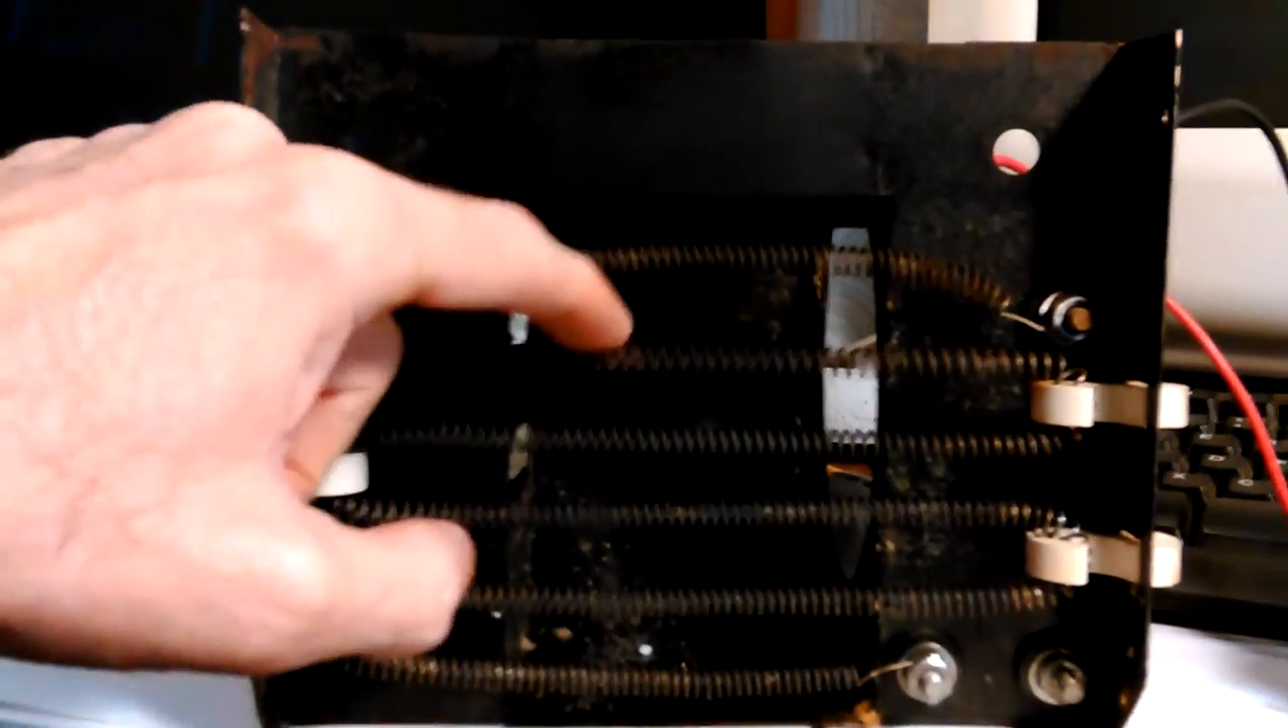This is the old one that I haven't taken the heating elements off of or anything.